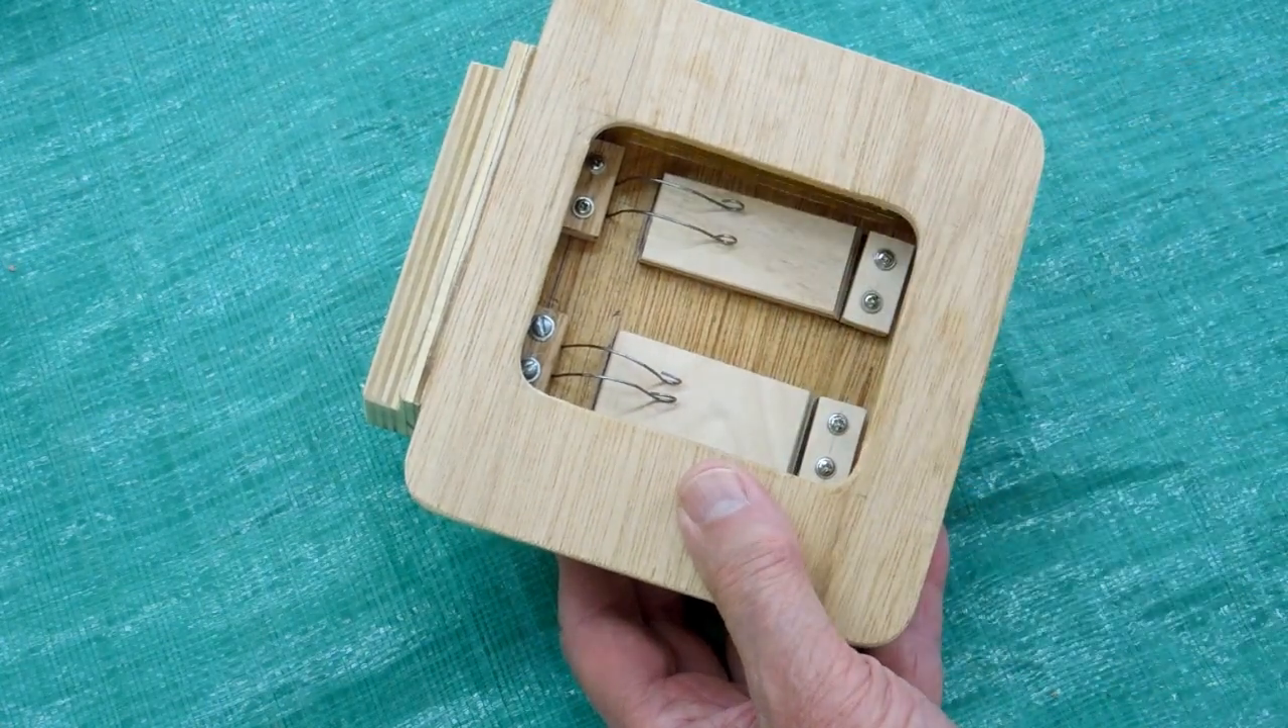I have the flapper valves and the closing springs installed. These springs are enough to keep those sealed.